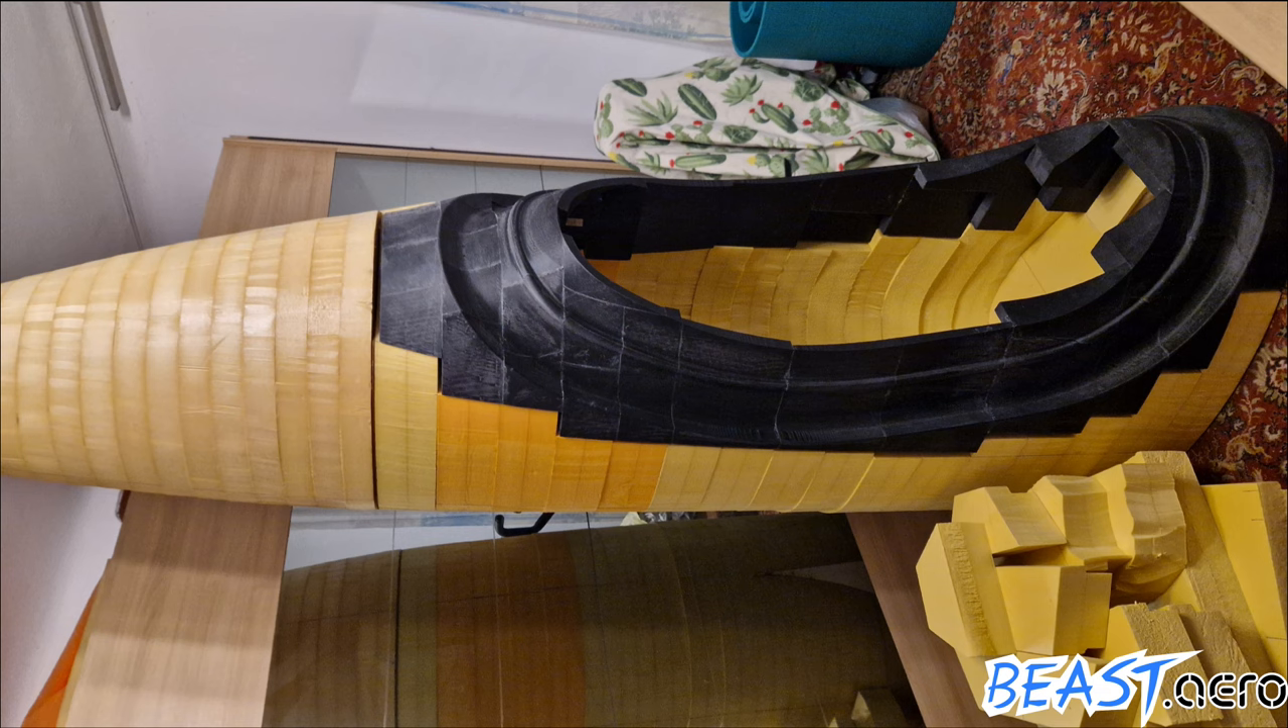All sections of the forward fuselage are already cut and here you can see them loosely stacked together. They are not yet aligned in this picture and also not glued together yet.